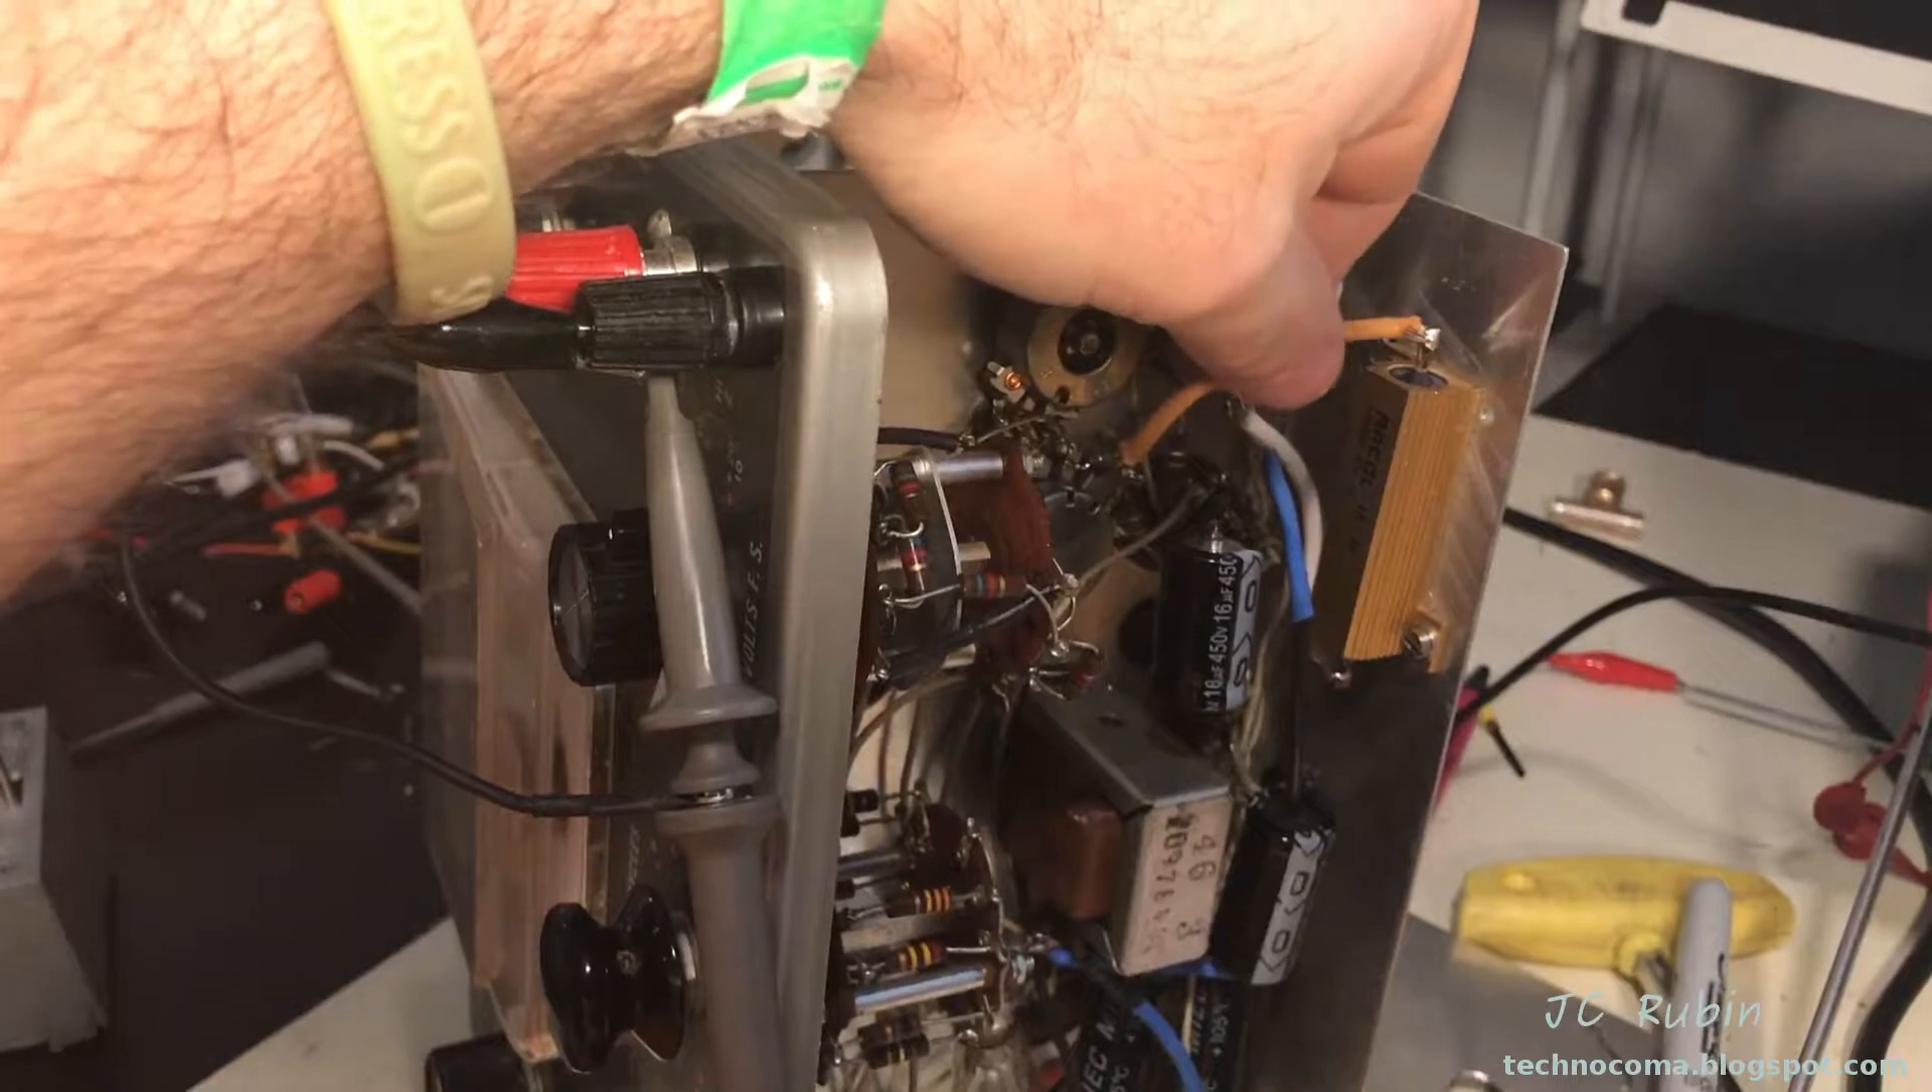And the end result is a resistor mounted on the inside of the case that dissipates heat throughout the entire inner portion of the chassis.